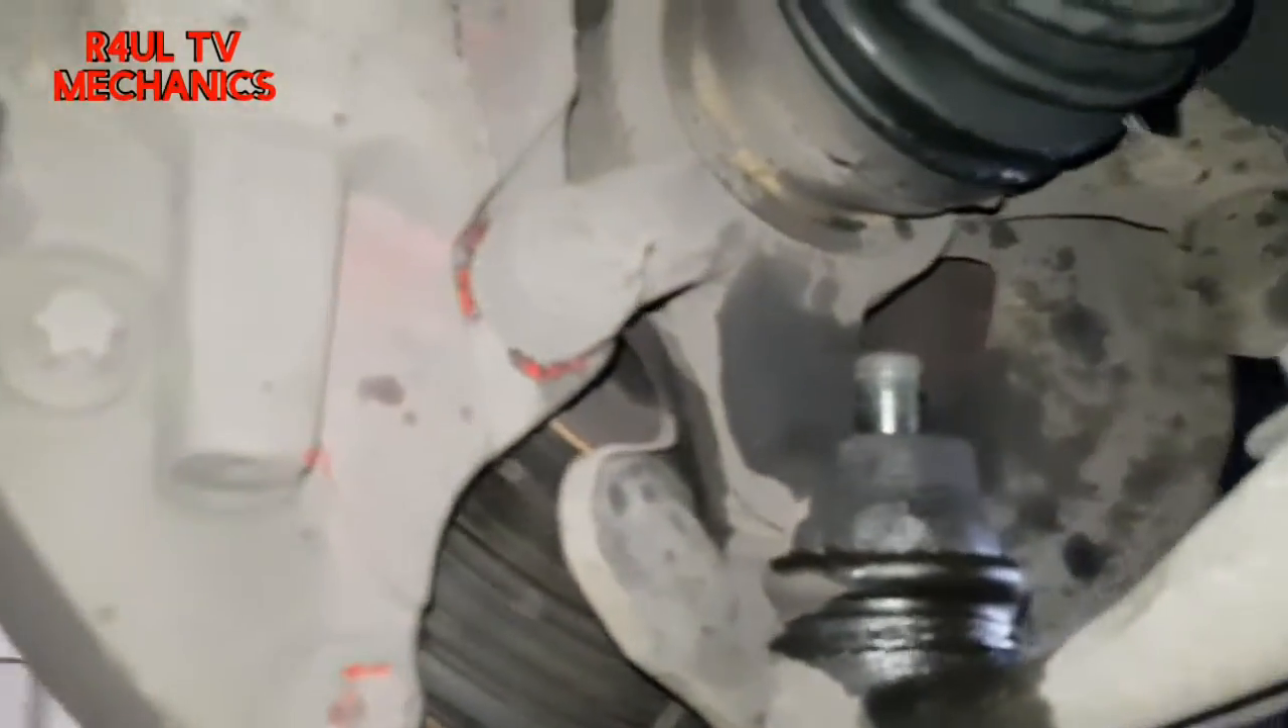Okay, as you can see the nut is off.